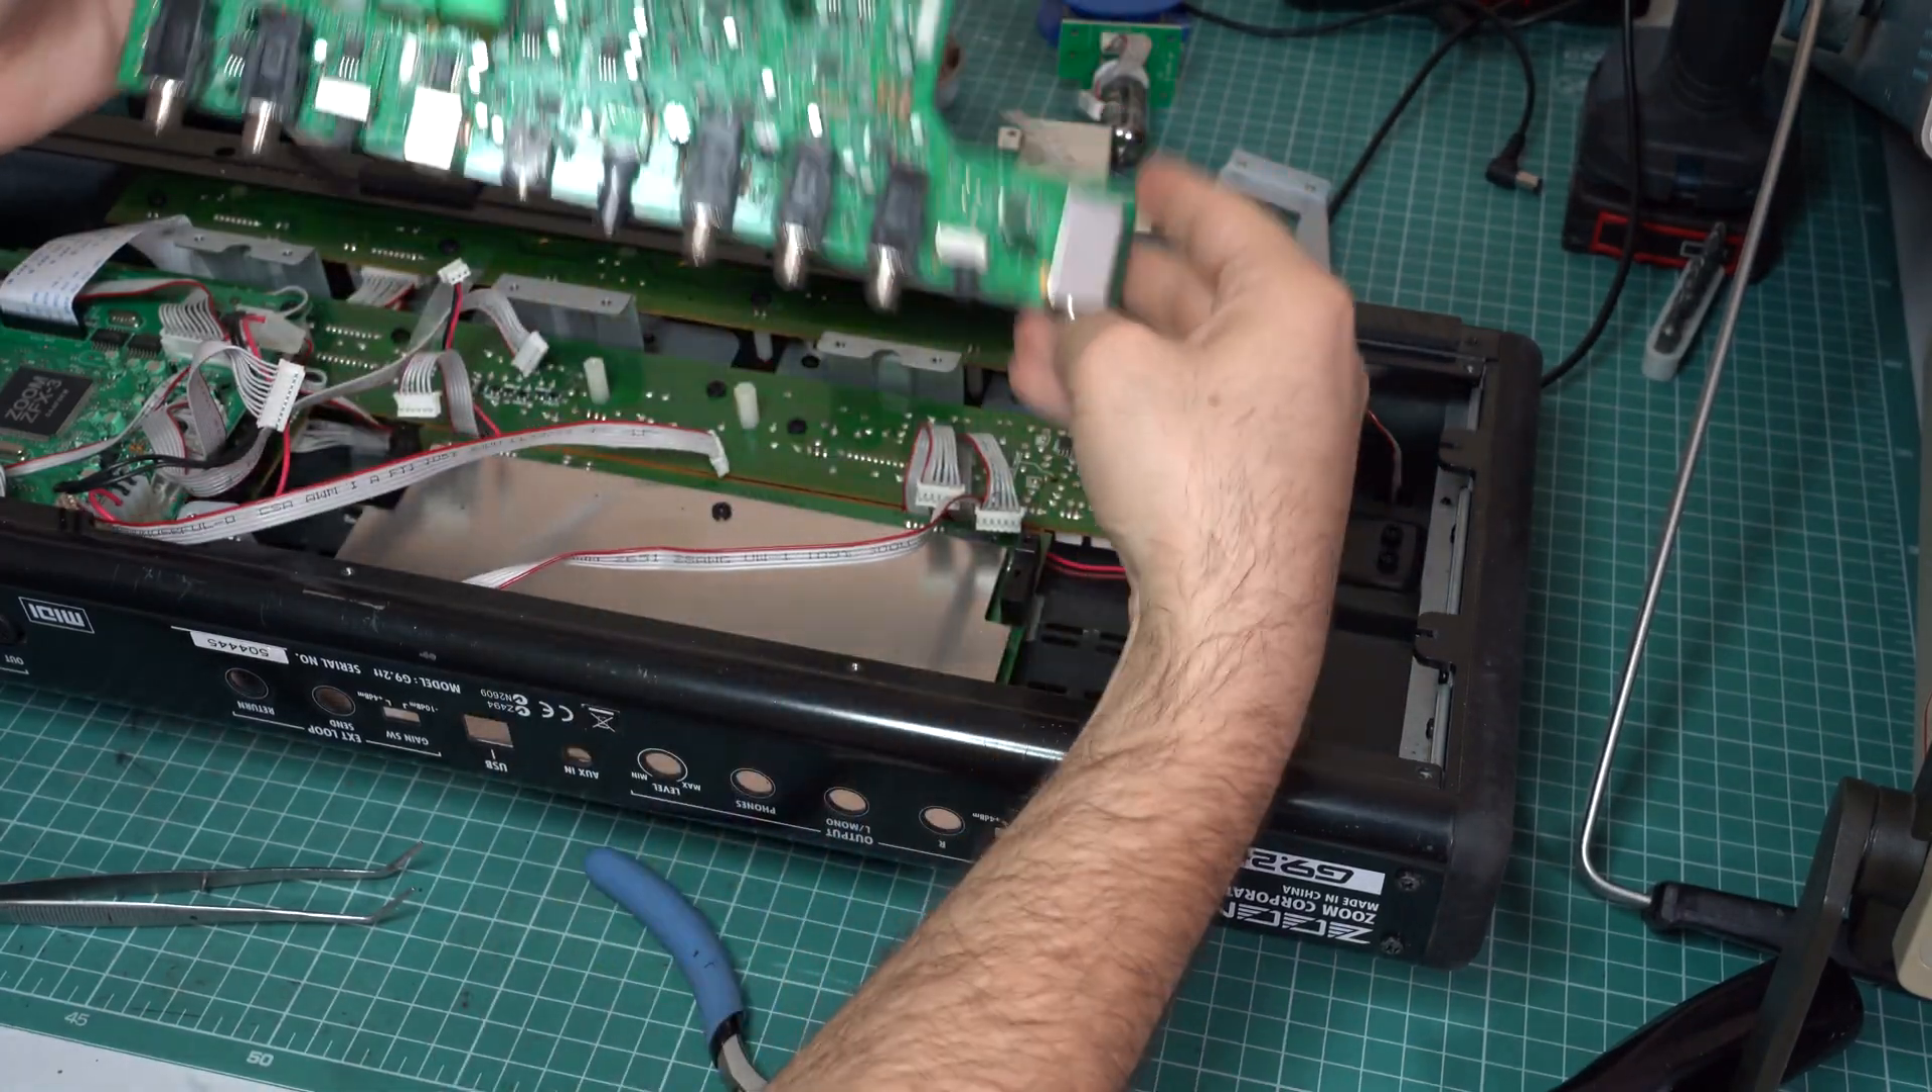And the board is finally free.